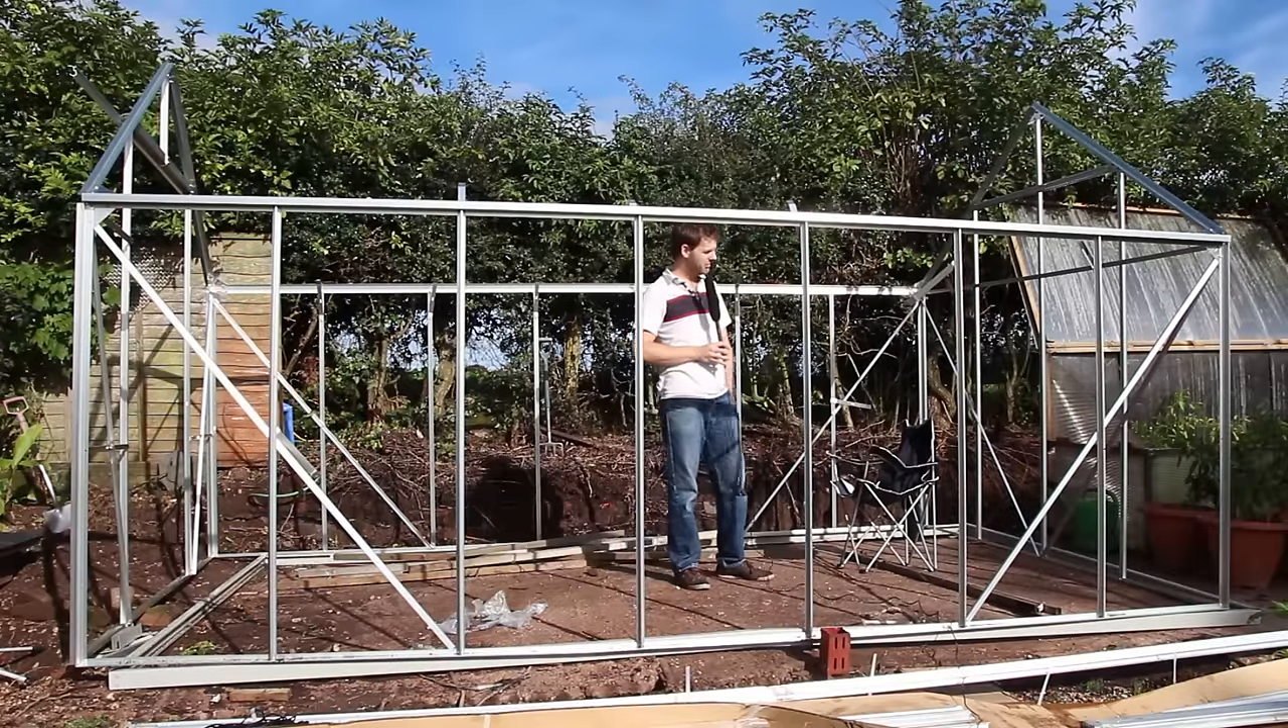I've got all four sides up now and that was not a struggle at all. And it seems really solid now as well.